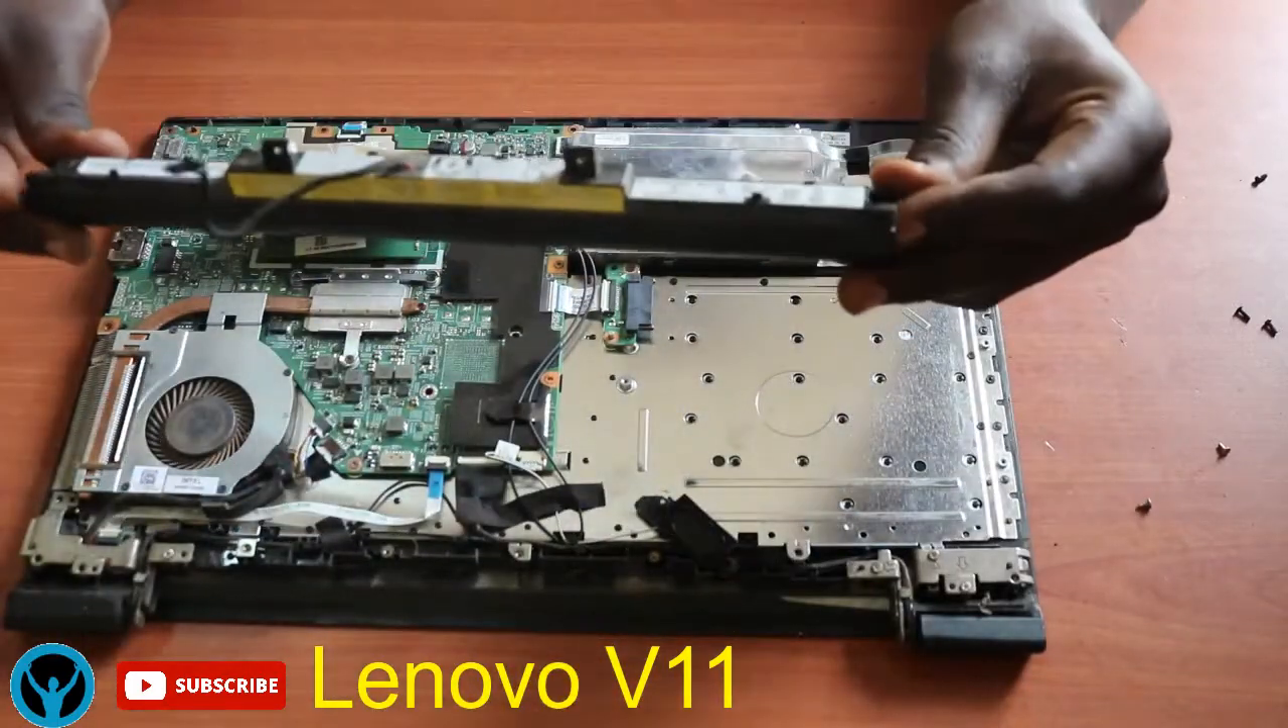This is our battery. It's out.